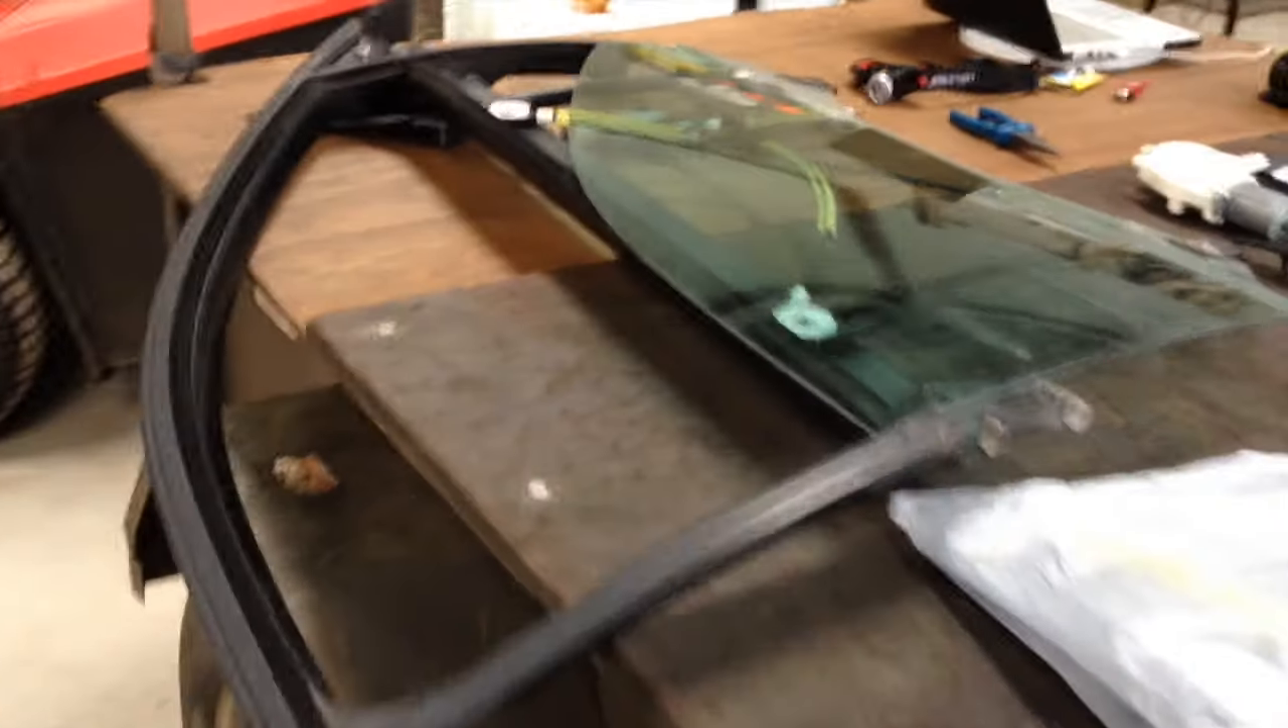I have the window out now.